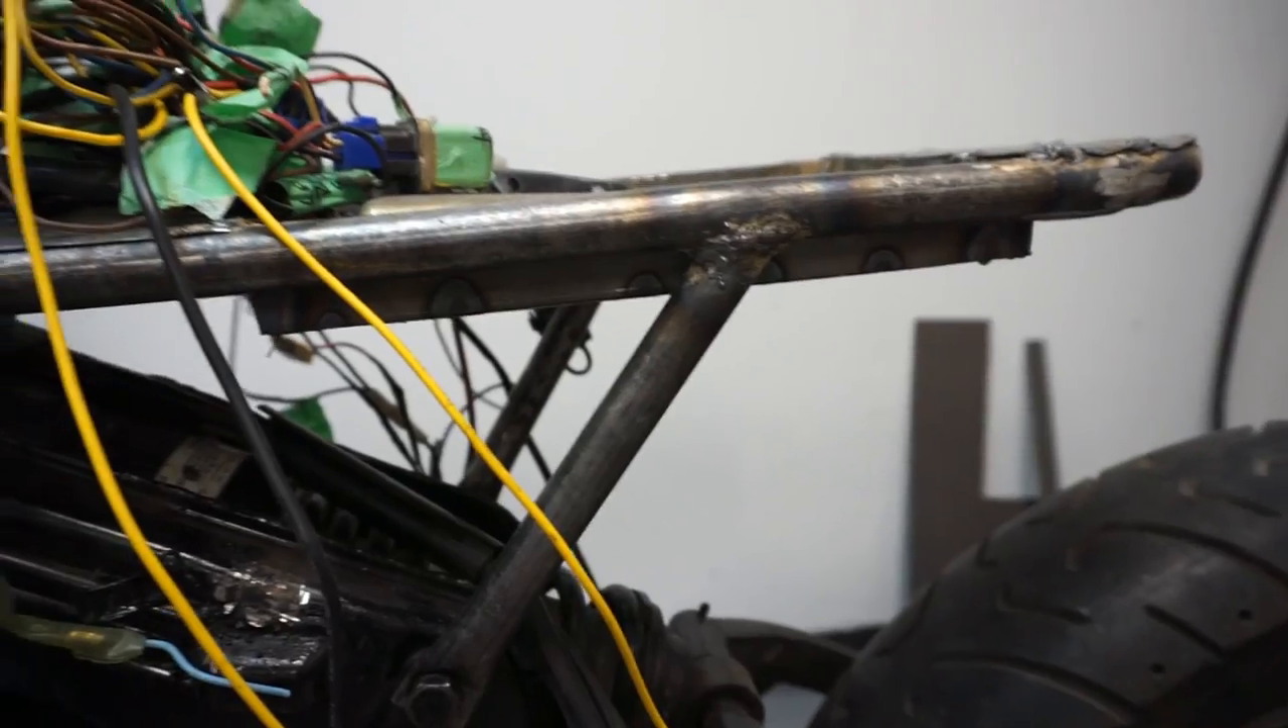If you look at the subframe from the side now you can see the pan stick down a bit.